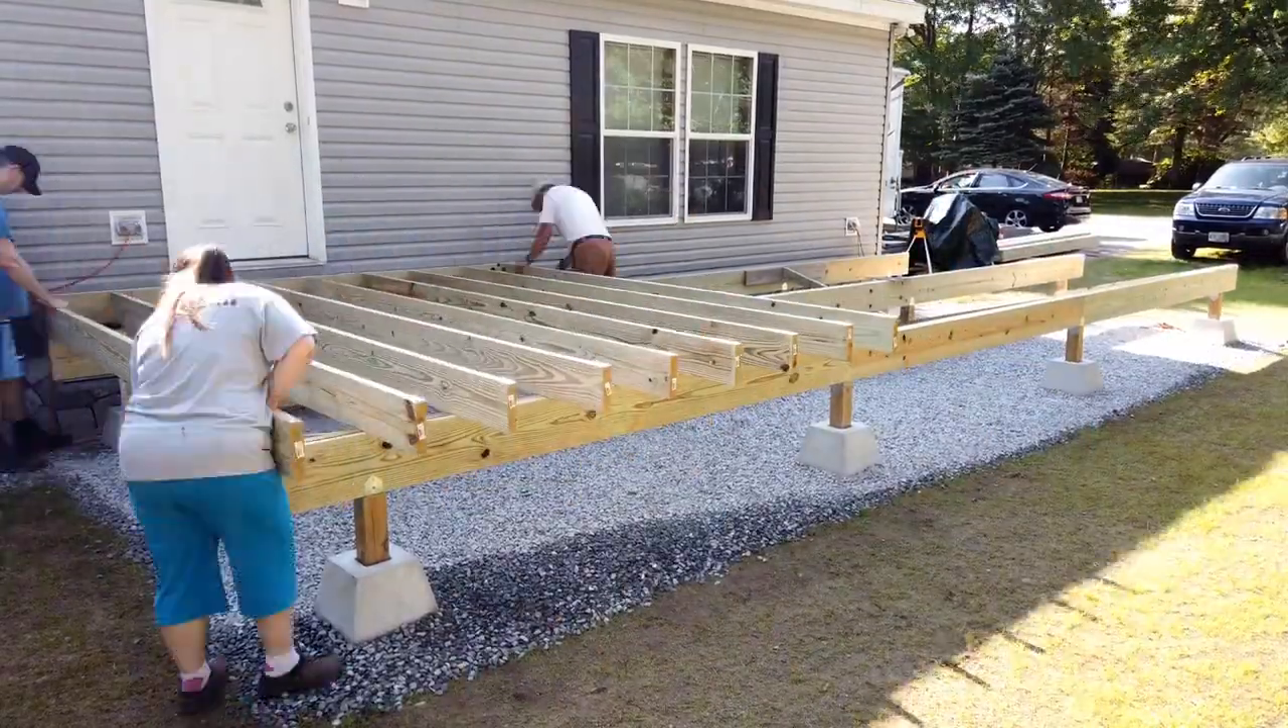We're starting to lay in the two by eight floor joists.